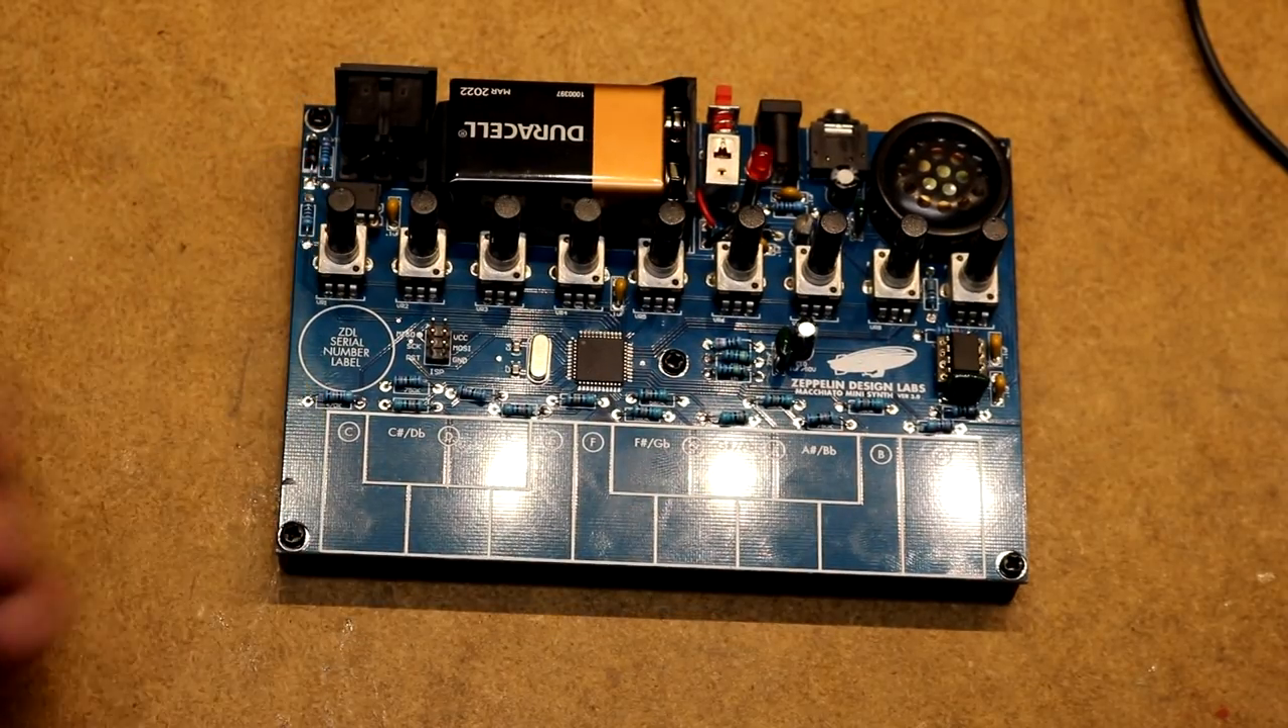Okay, so I finished assembling the circuit board.